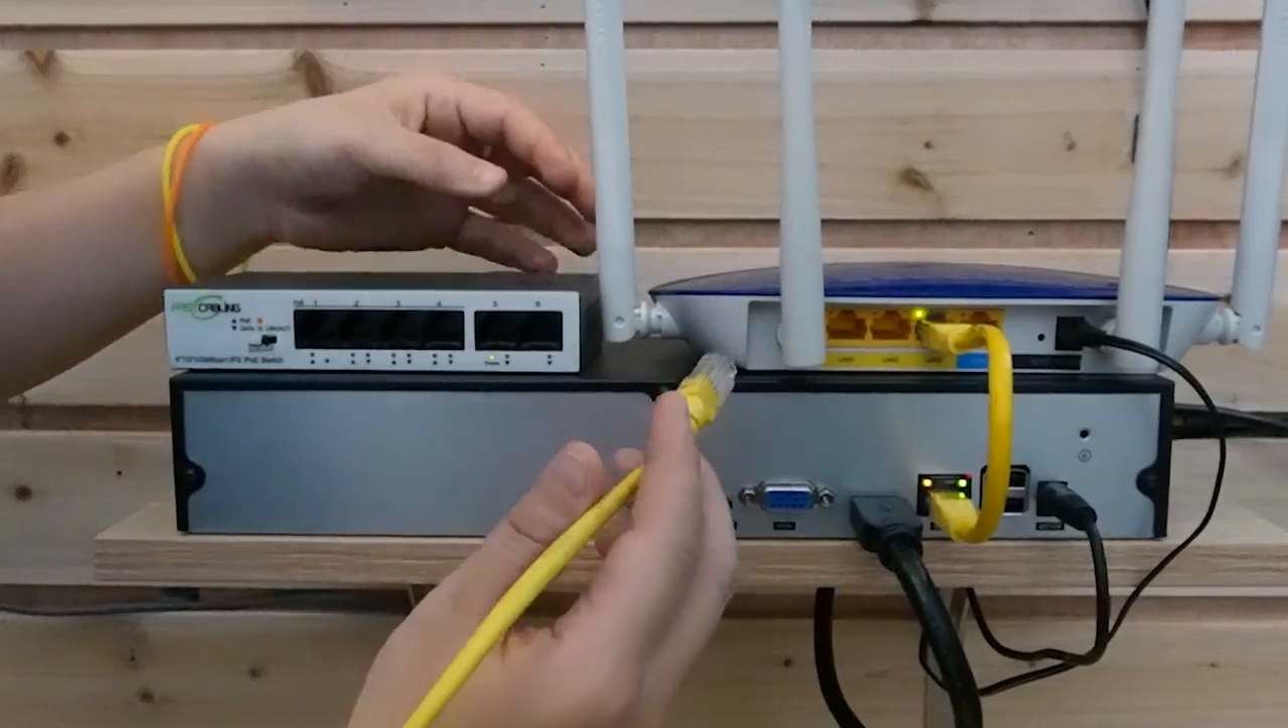Now, the NVR is already connected with the router.